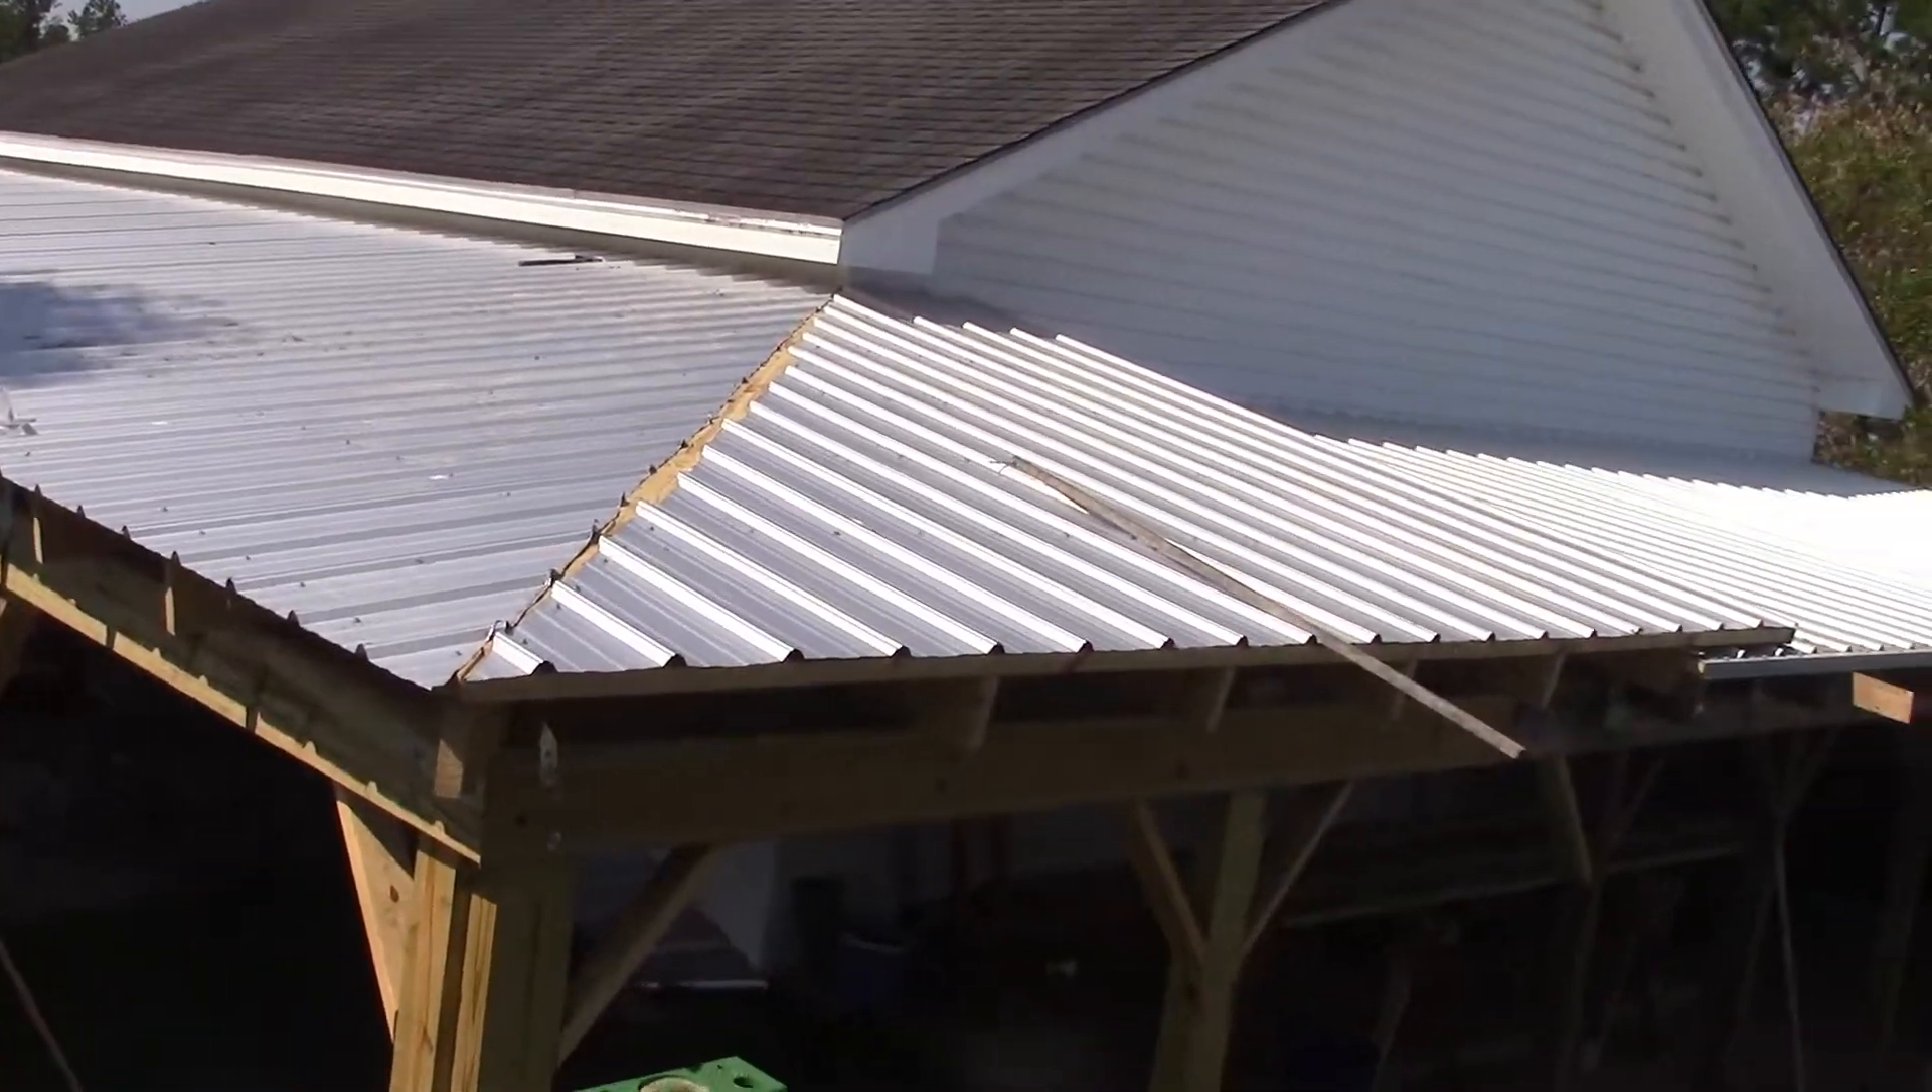Now I've got the east side of the roof tin put on. So now we have all the roof tin on, now we have three jobs left to do.